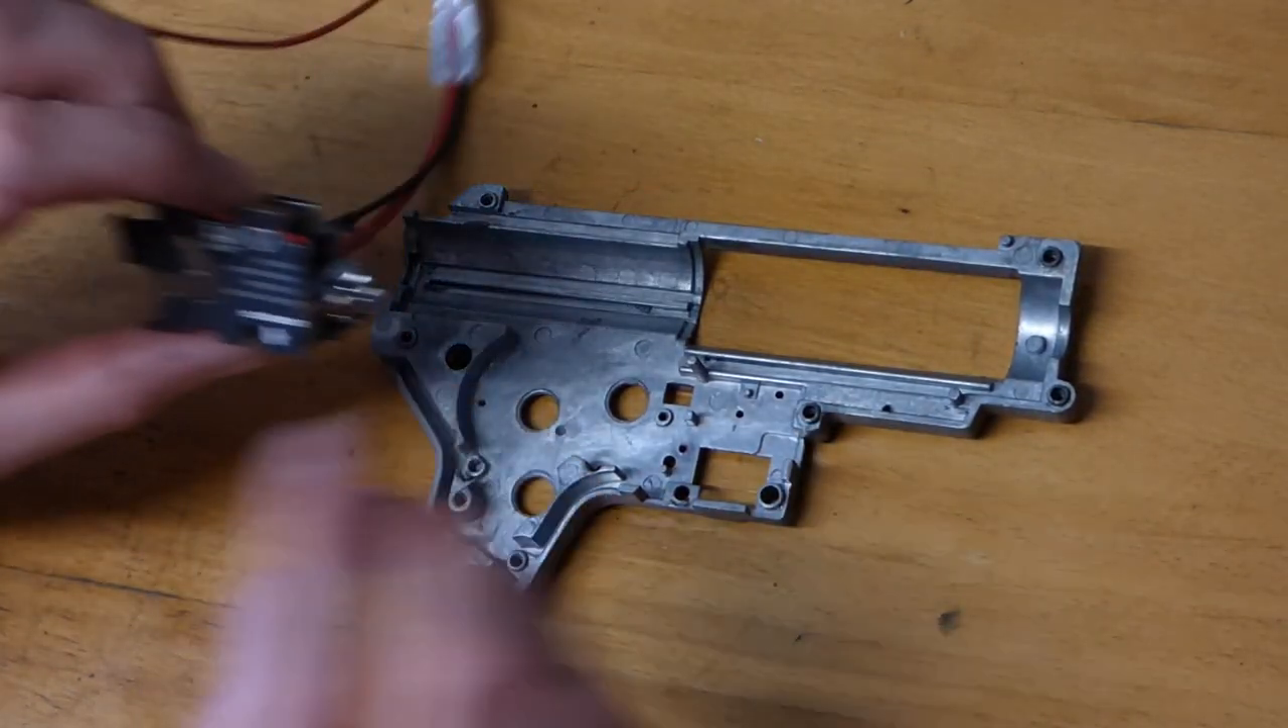At this point i've completely stripped everything out of the gearbox i've even taken all of the grease out.